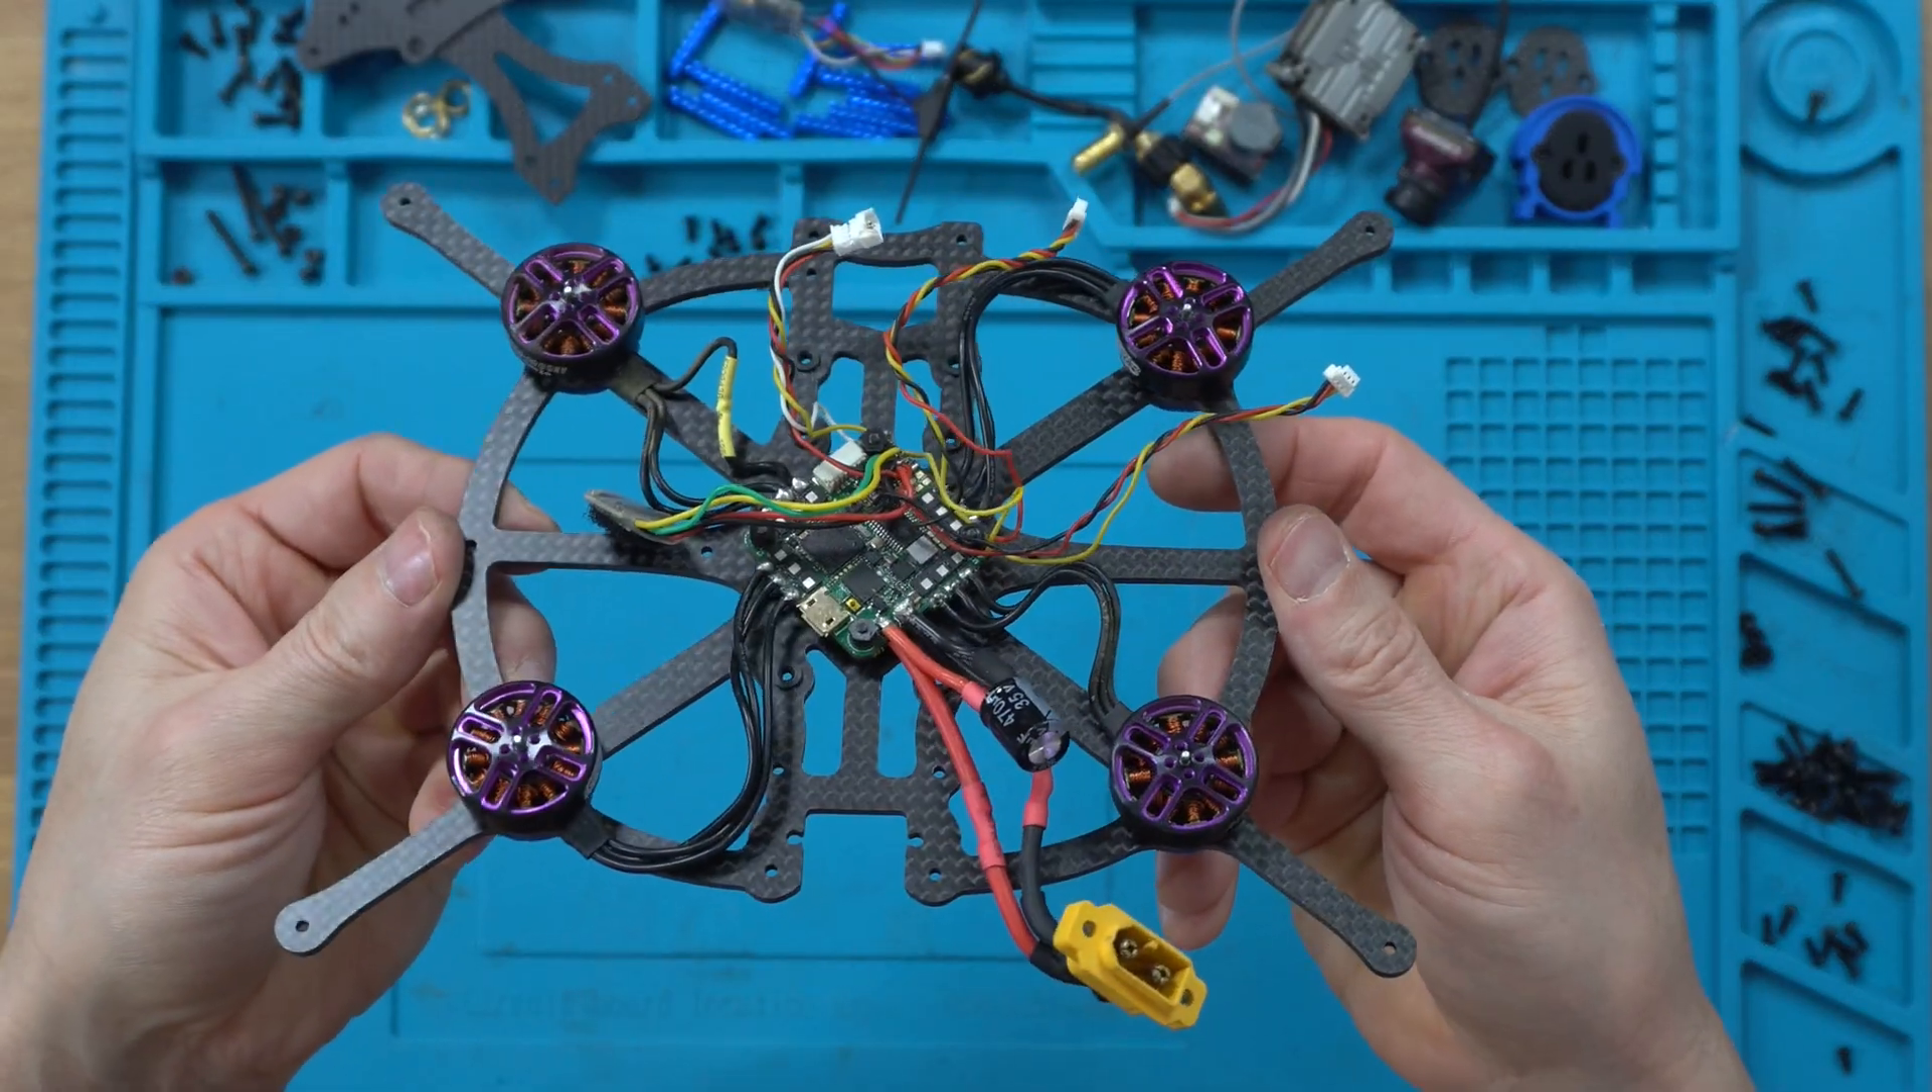I've got the motors mounted up.